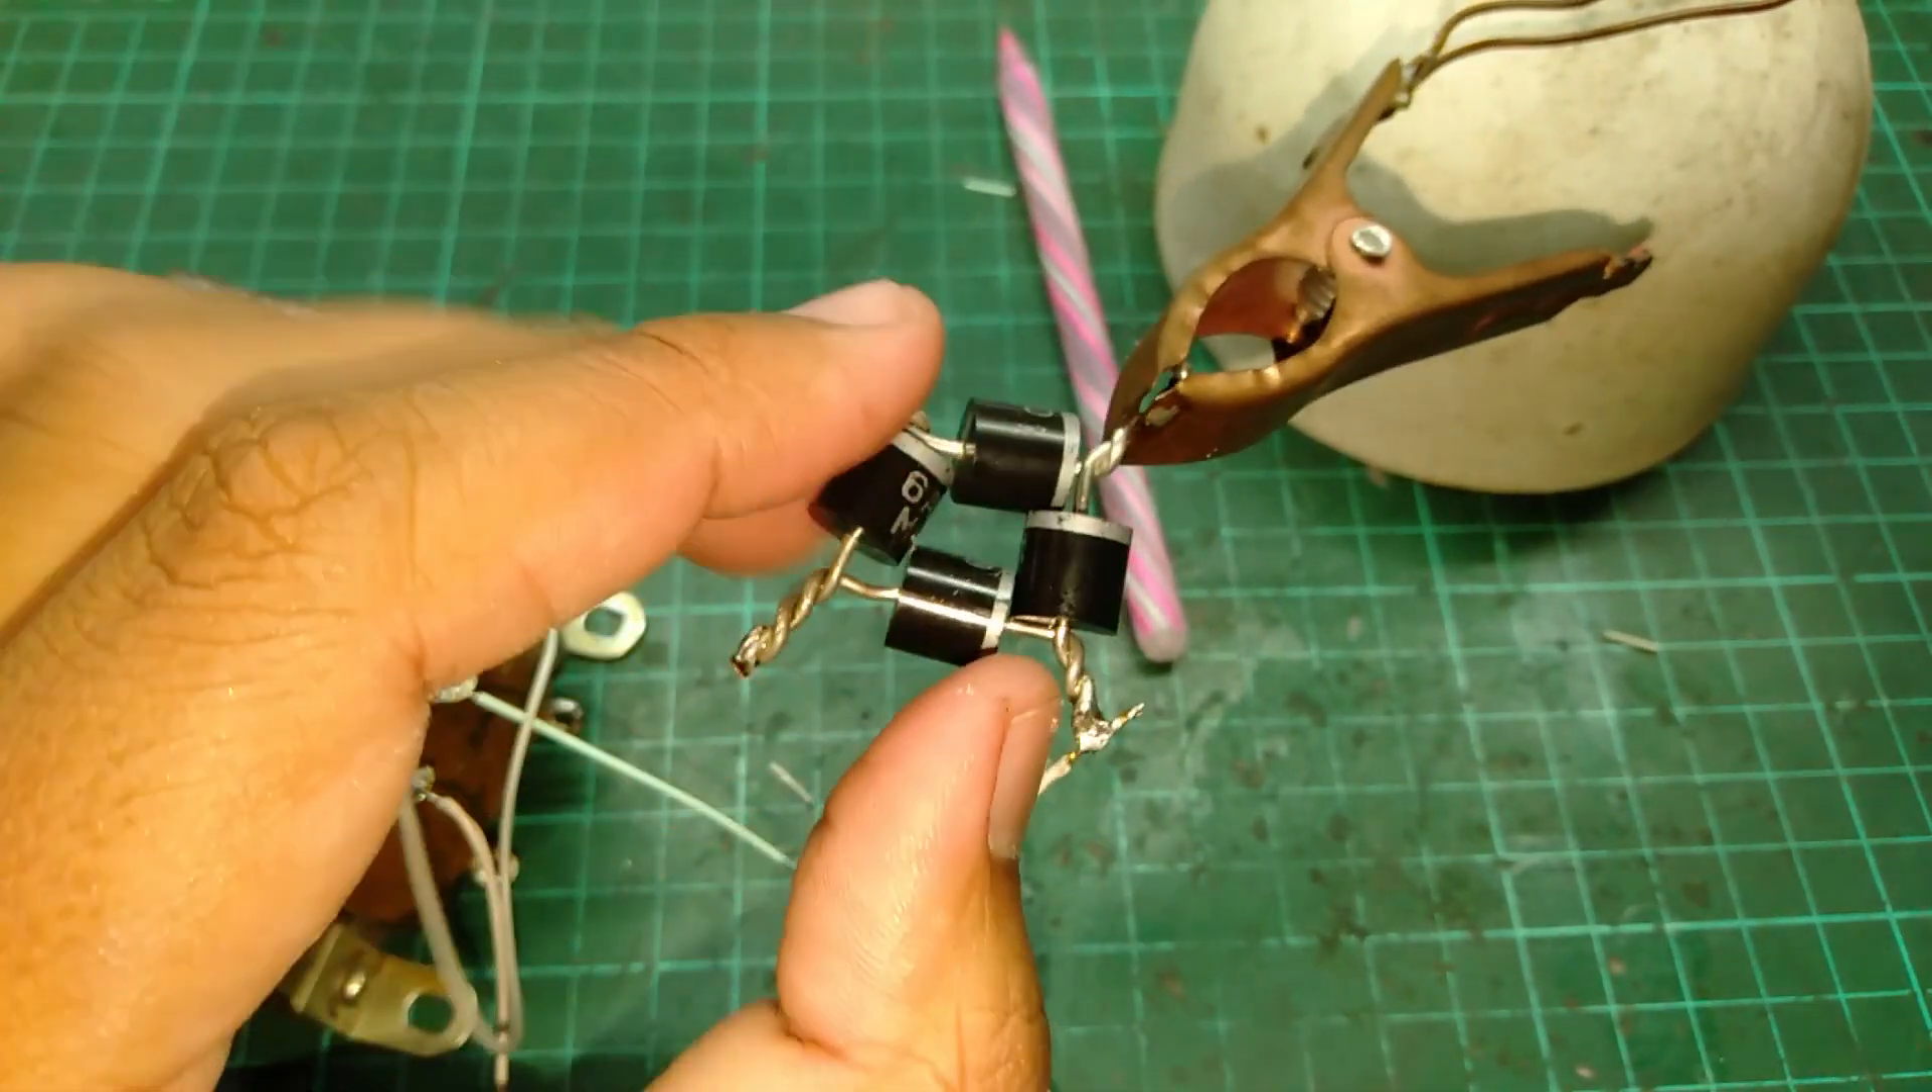Ini belum saya pasang kapasitor elko ya Ini masih tahap dioda.